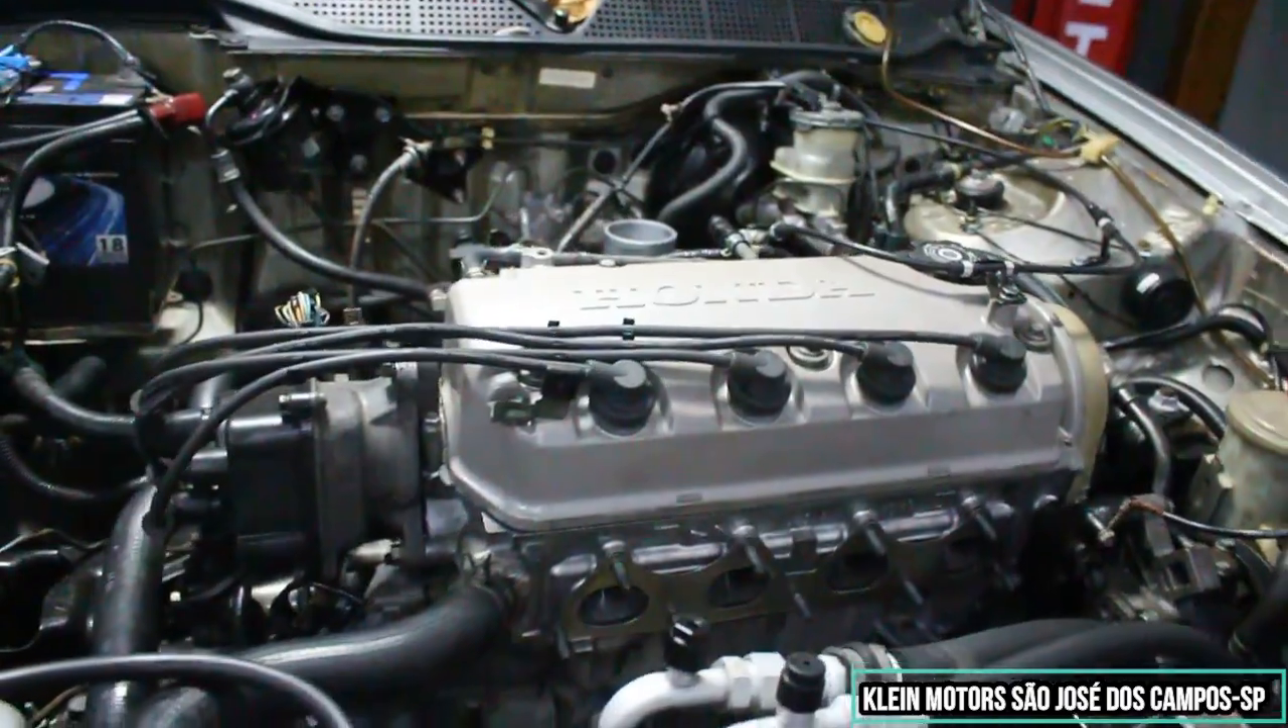O coletor de escape não está no lugar, porque a gente está procurando um outro usado.